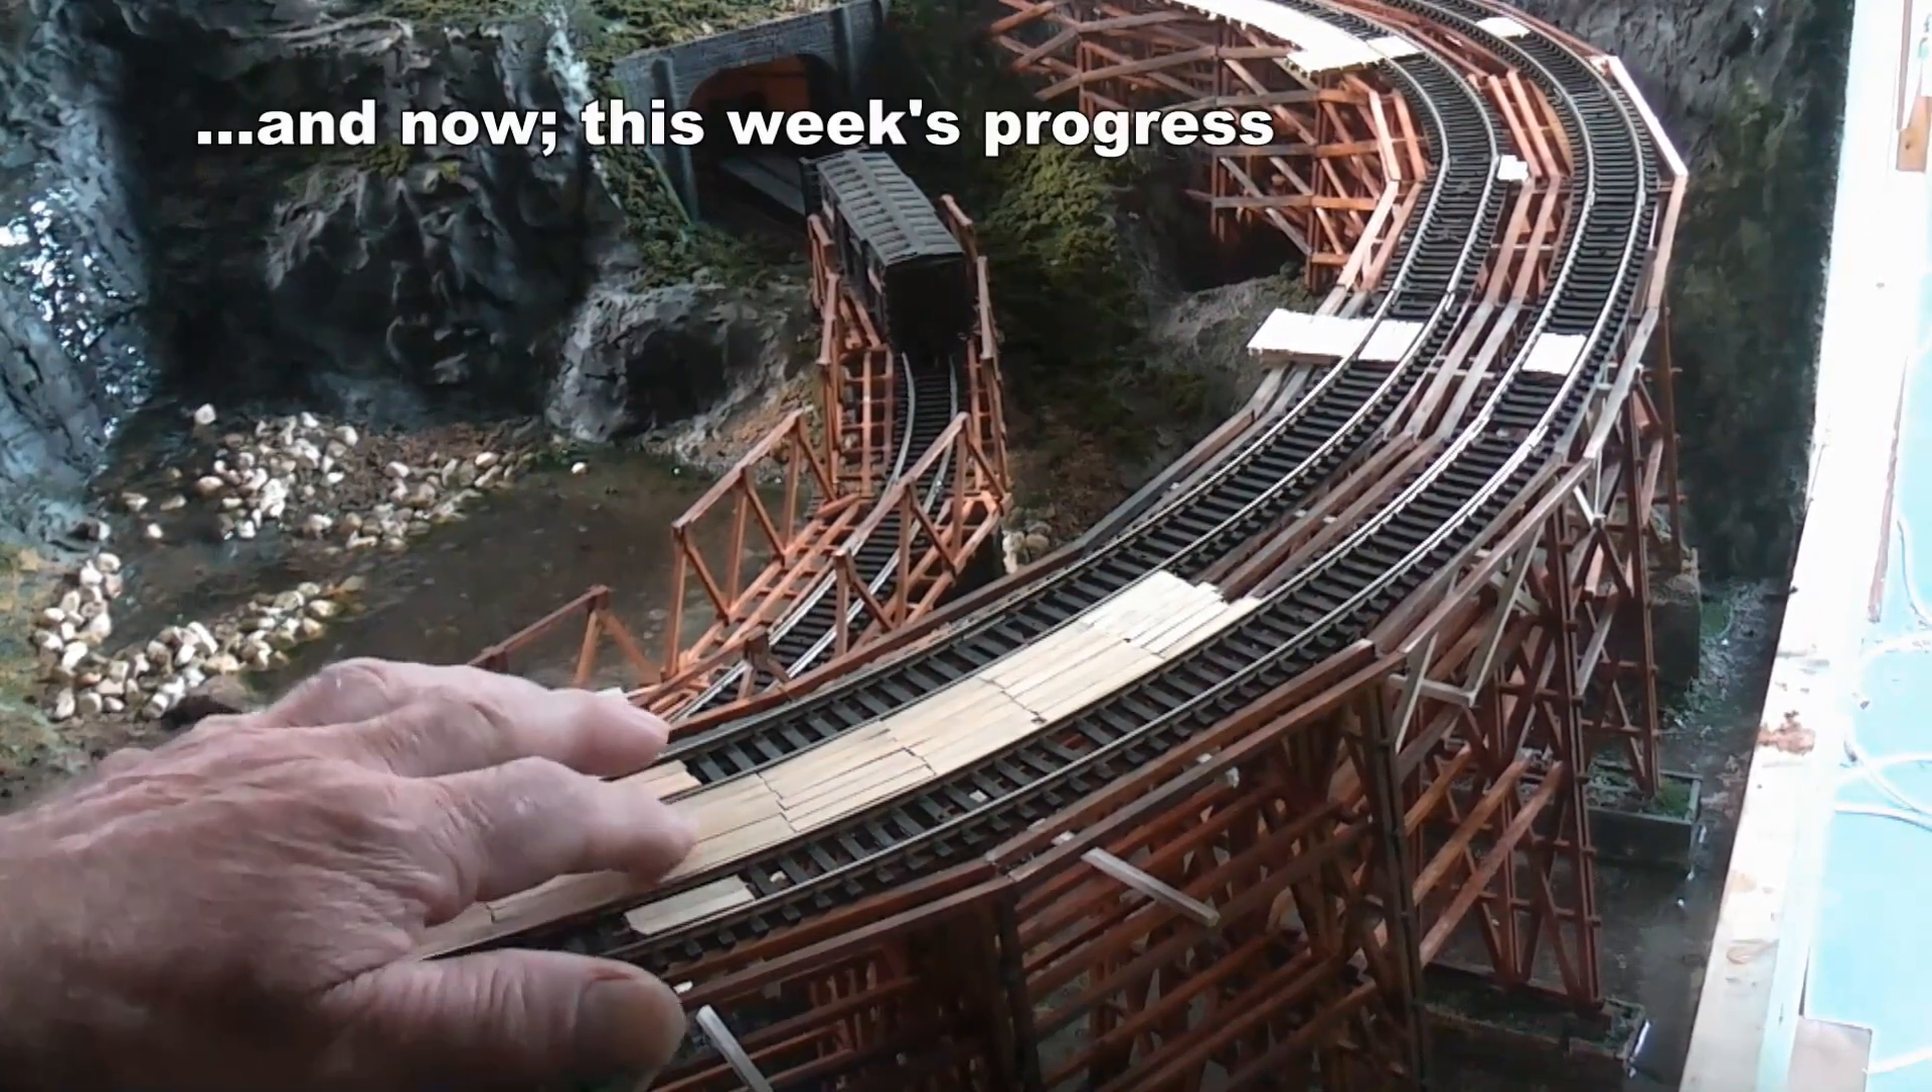The trestle is still progressing, I'm getting all these walkways in with the planks.